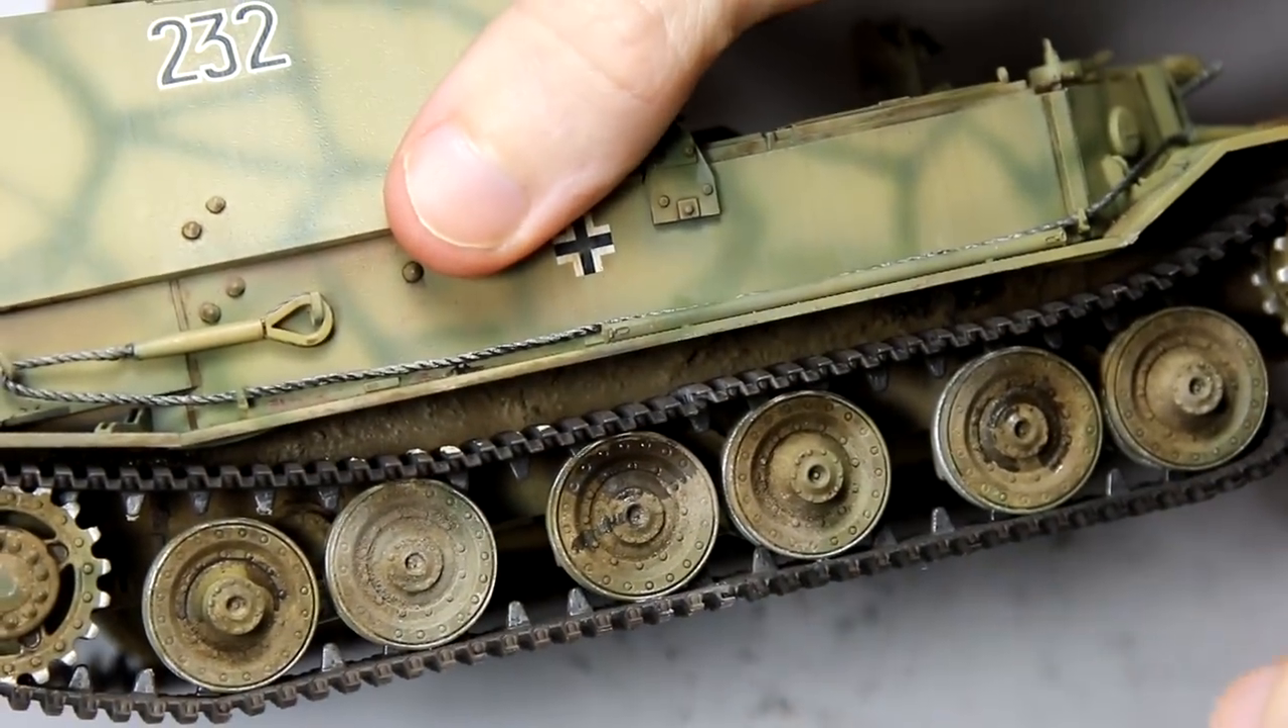And you can see here that once the wheels and the tracks are on most of those mud effects are hidden.